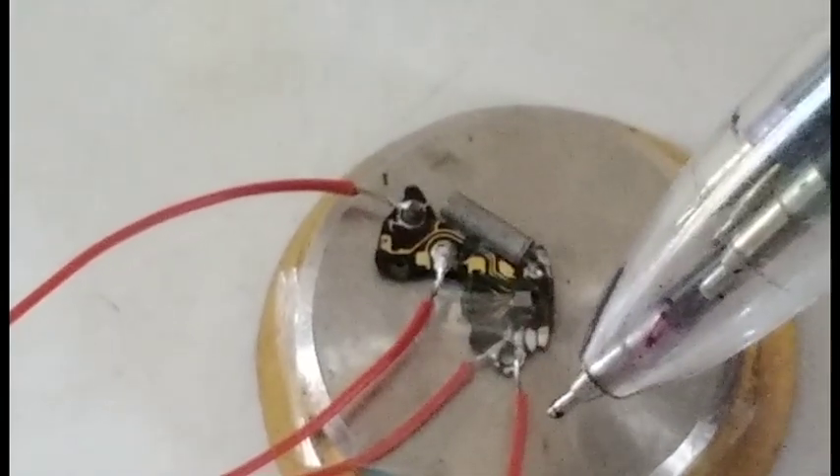So I'm done with the soldering and as you can see that there are four wires coming from the circuit.